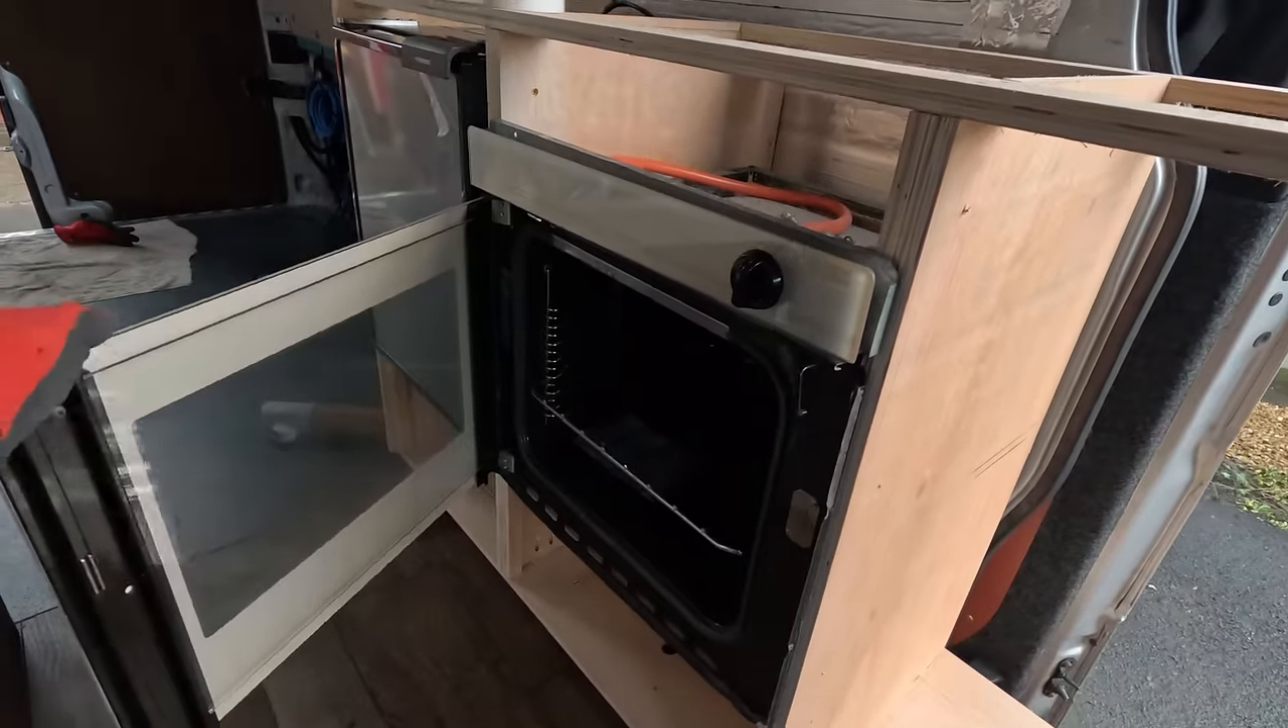So, first of all, obviously, this is the oven in place.